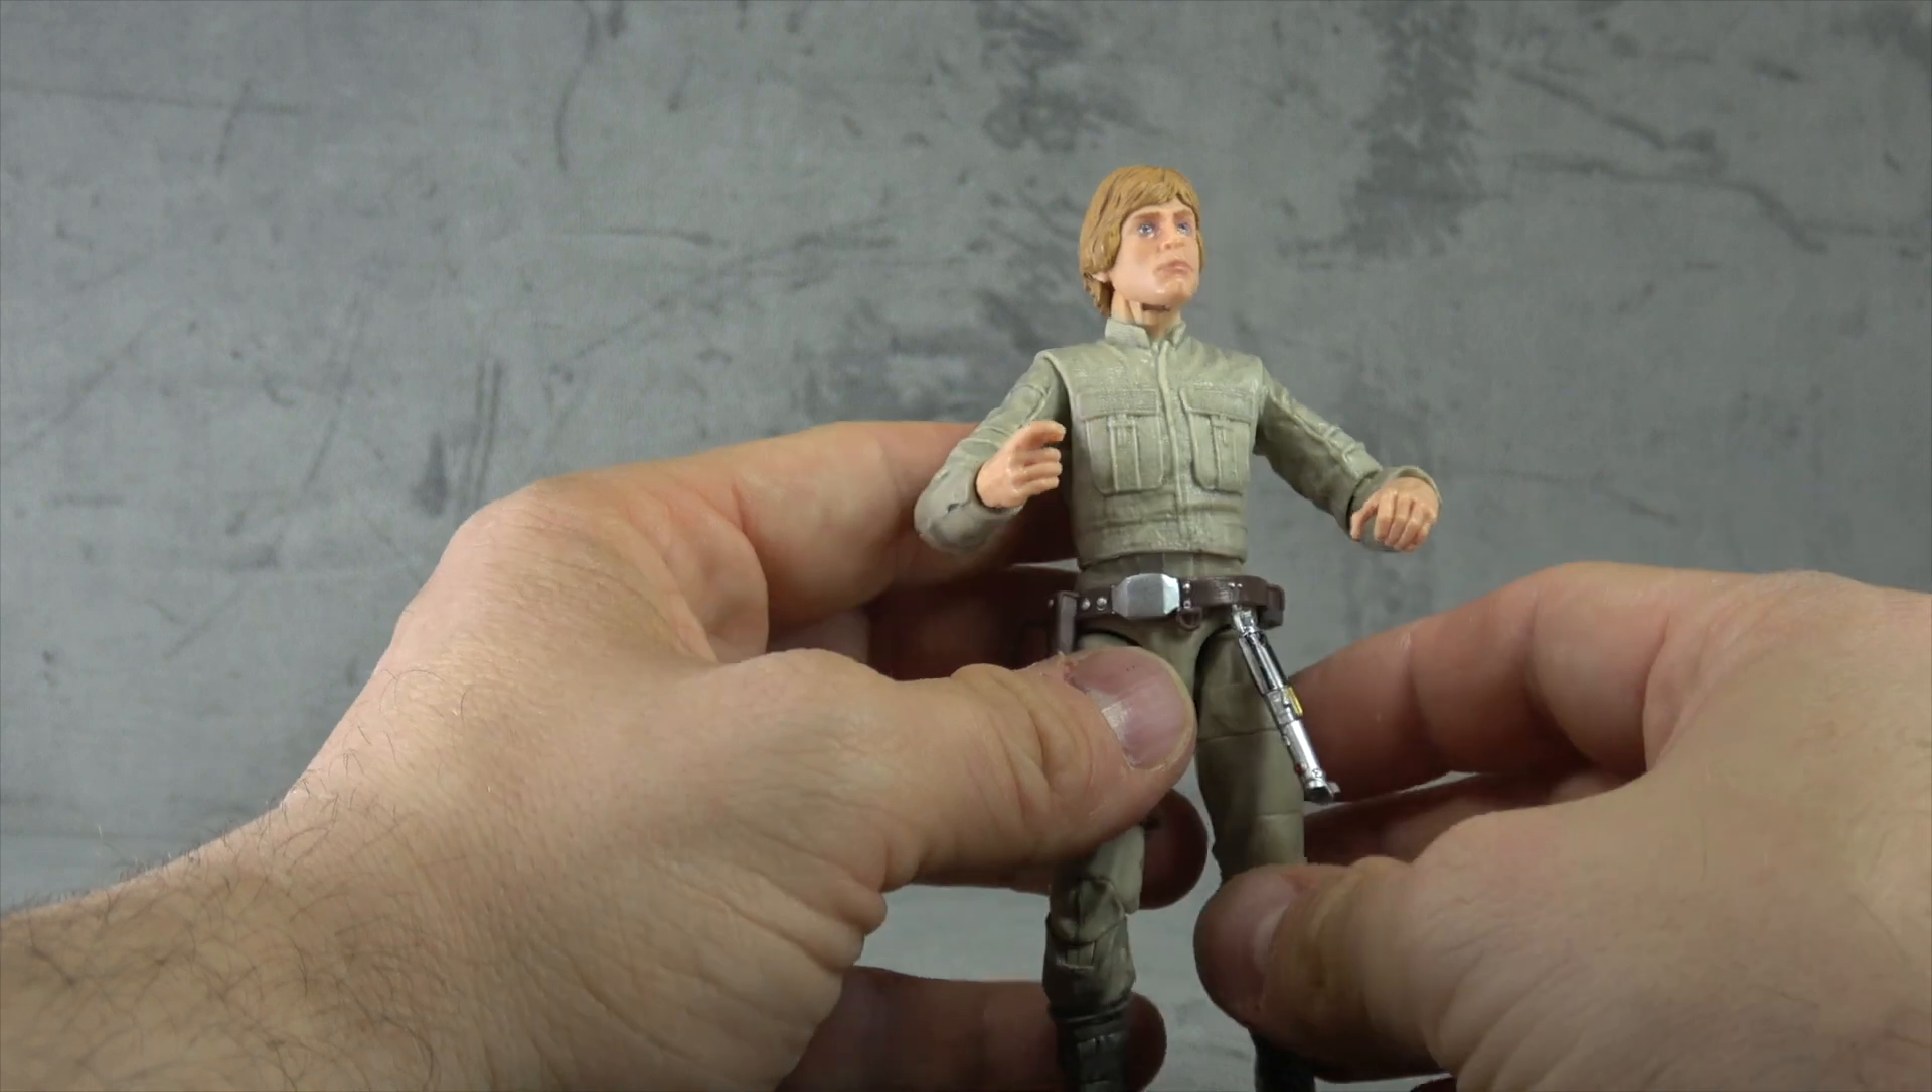Because of the shape of the thighs and the hips the blade always wants to kind of sit out at an angle so it doesn't sit quite naturally.